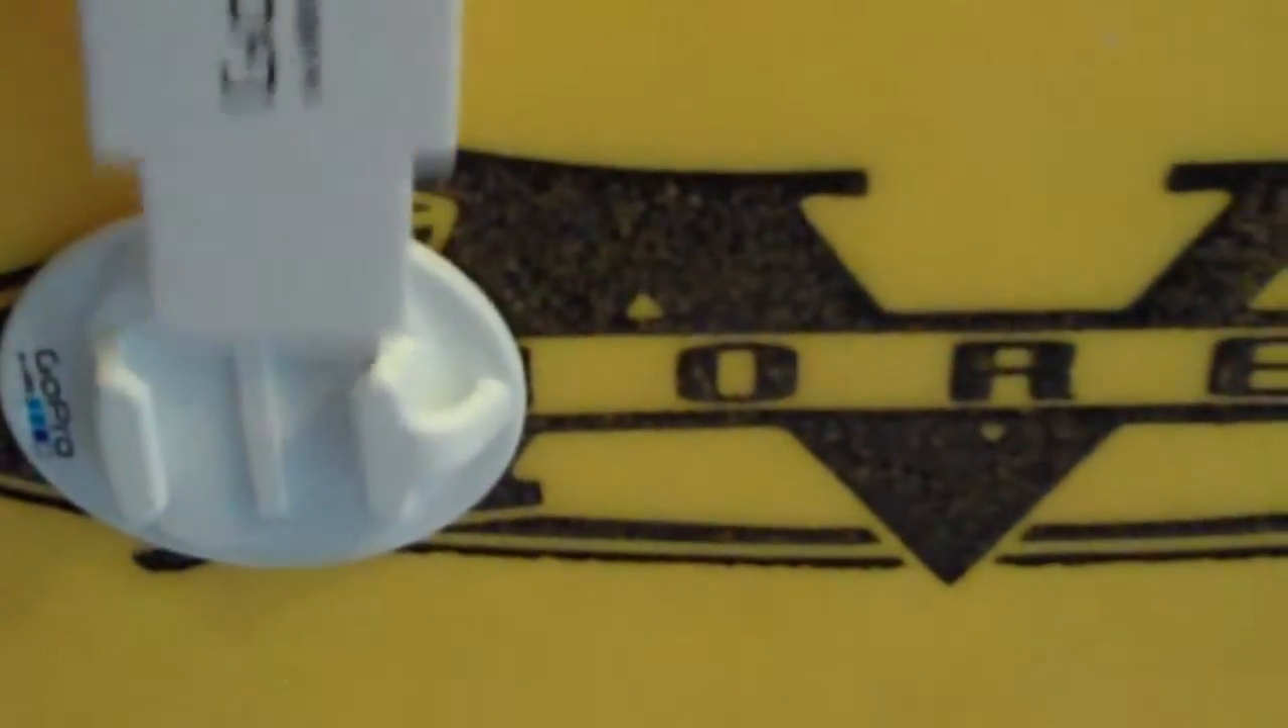I have the bodyboard mount put into the bodyboard.